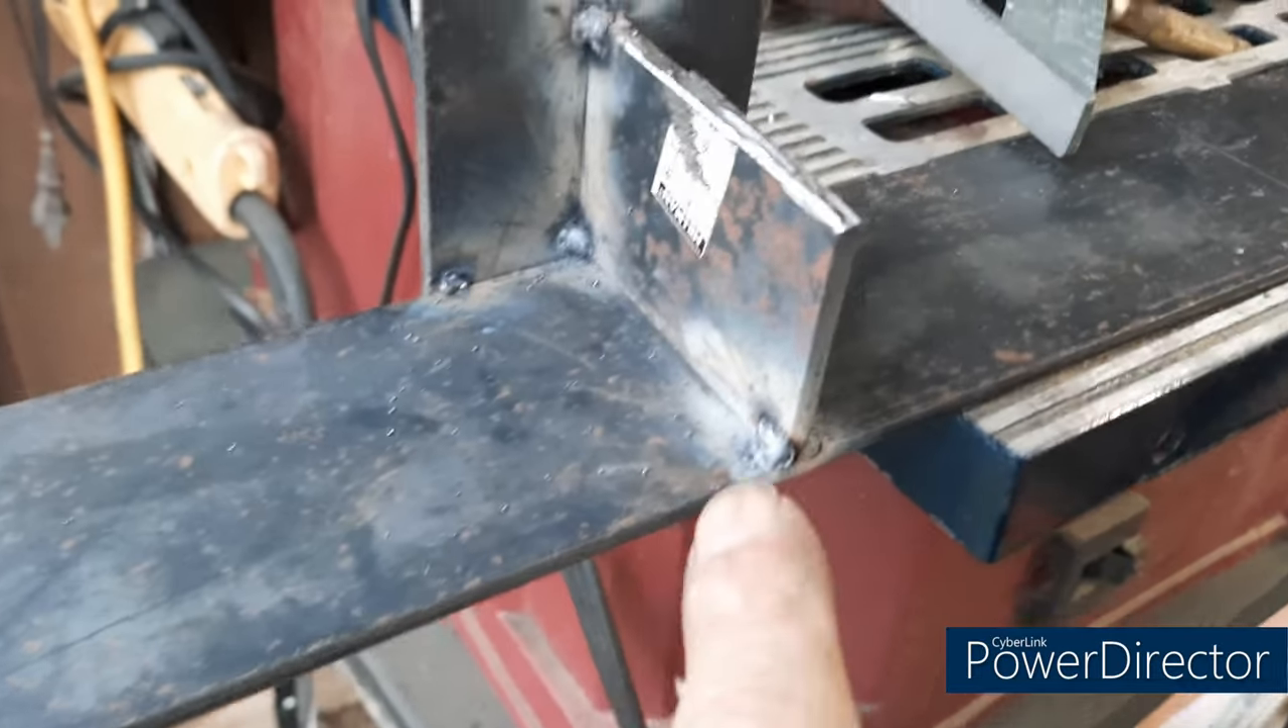All right i got my gusset cut got it welded in or tacked in place now i'm just gonna go weld it up all the way down both sides and up just give it that extra strength and rigidity.